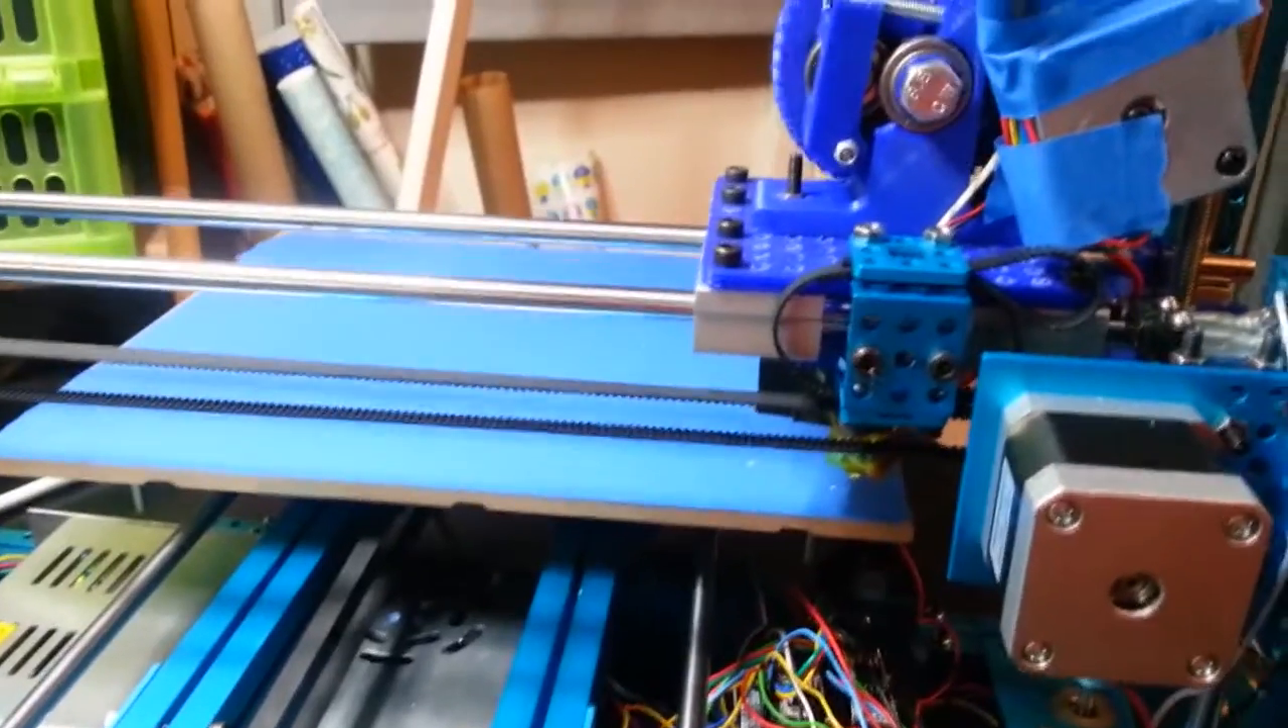I can't really show that now that I've put on the print surface. As you can see, the print surface is covered with blue painter's tape.